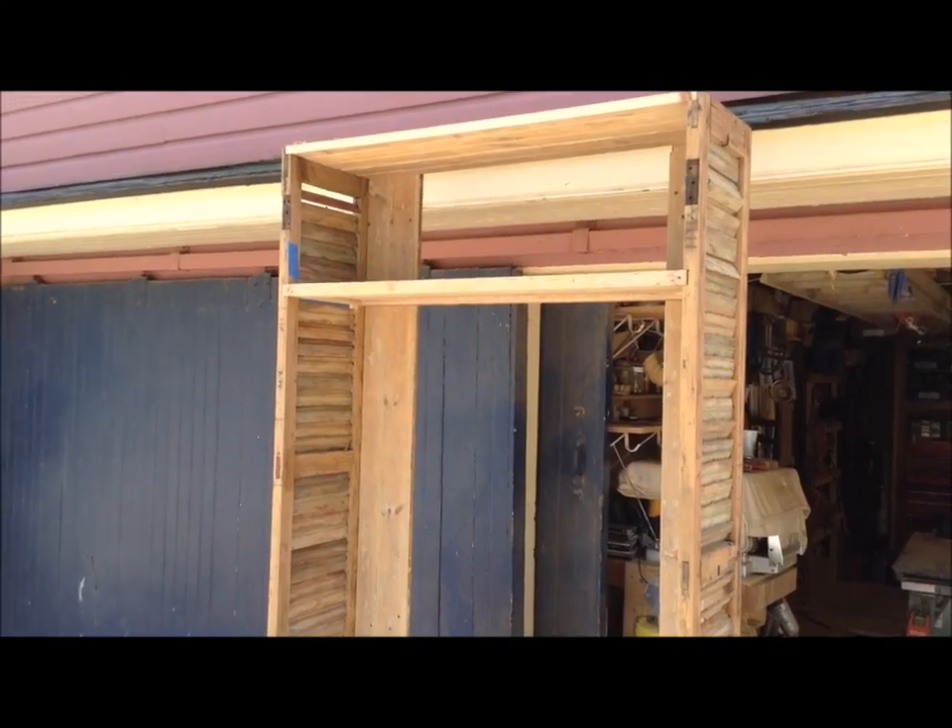So I have my shelf in place and that shelf ended up being about 12 and a half inches deep by 39 and a half inches wide.